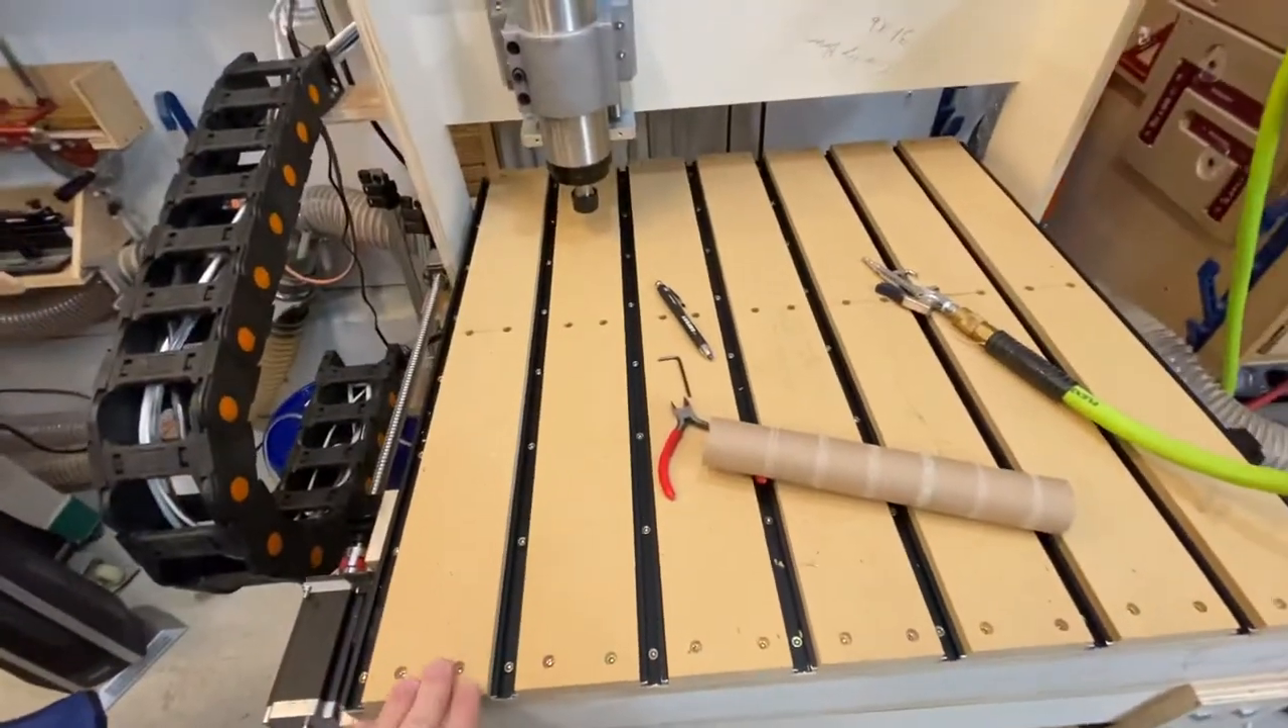Um I've since put on my spoil board I think since my major update I showed you last.